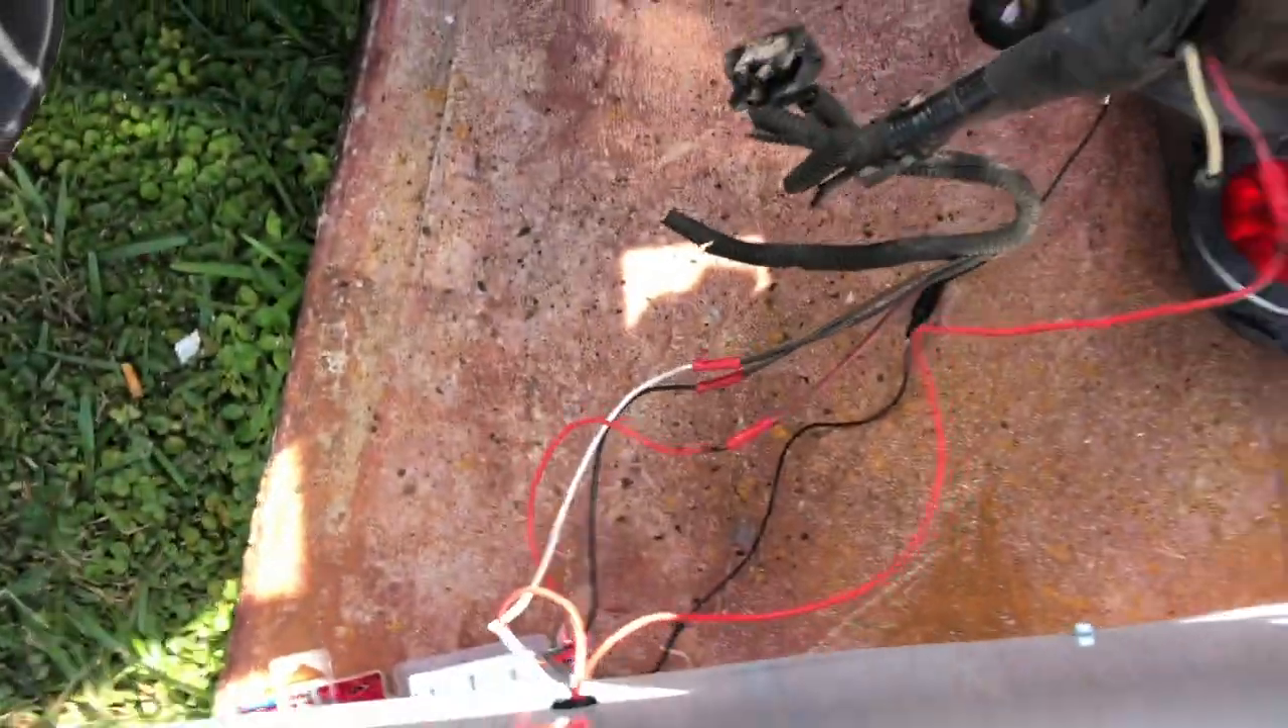So you can see it's all working and I haven't put tape or anything on the wires because I wanted to show you two reds one left one right.